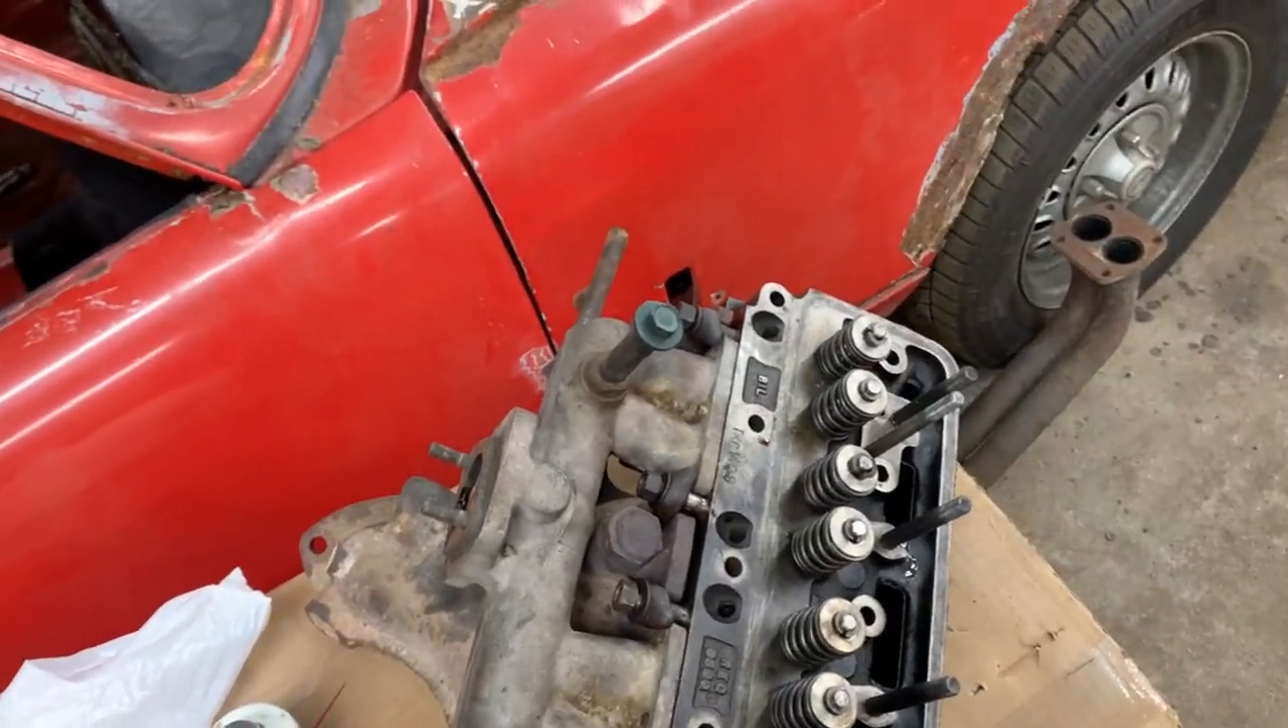I just put together the manifolds here so I don't lose the hardware and just it's easier to carry when everything is in one piece but tomorrow we're gonna have to put the gasket.